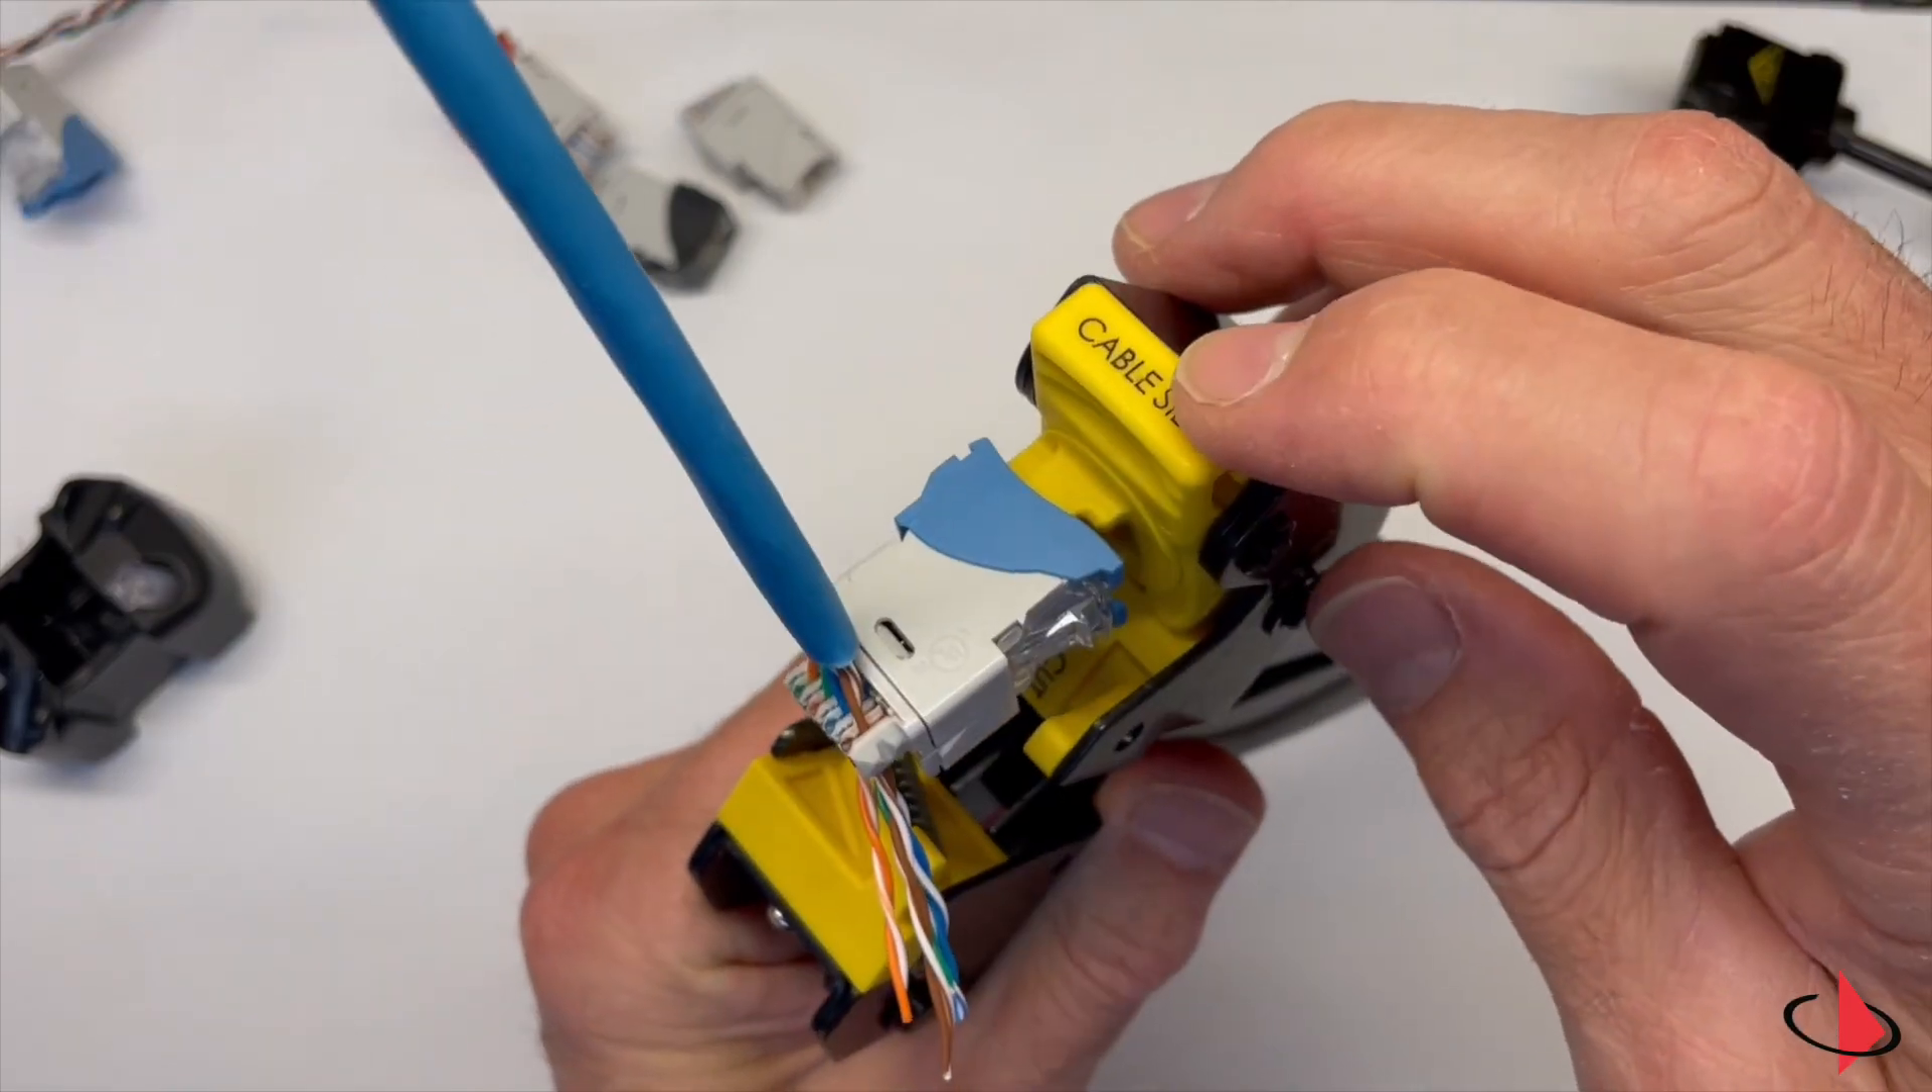With the cable laced into place, the outlet is loaded and rotated, with the cable side here up as indicated by the text provided on top of the lever shown here.